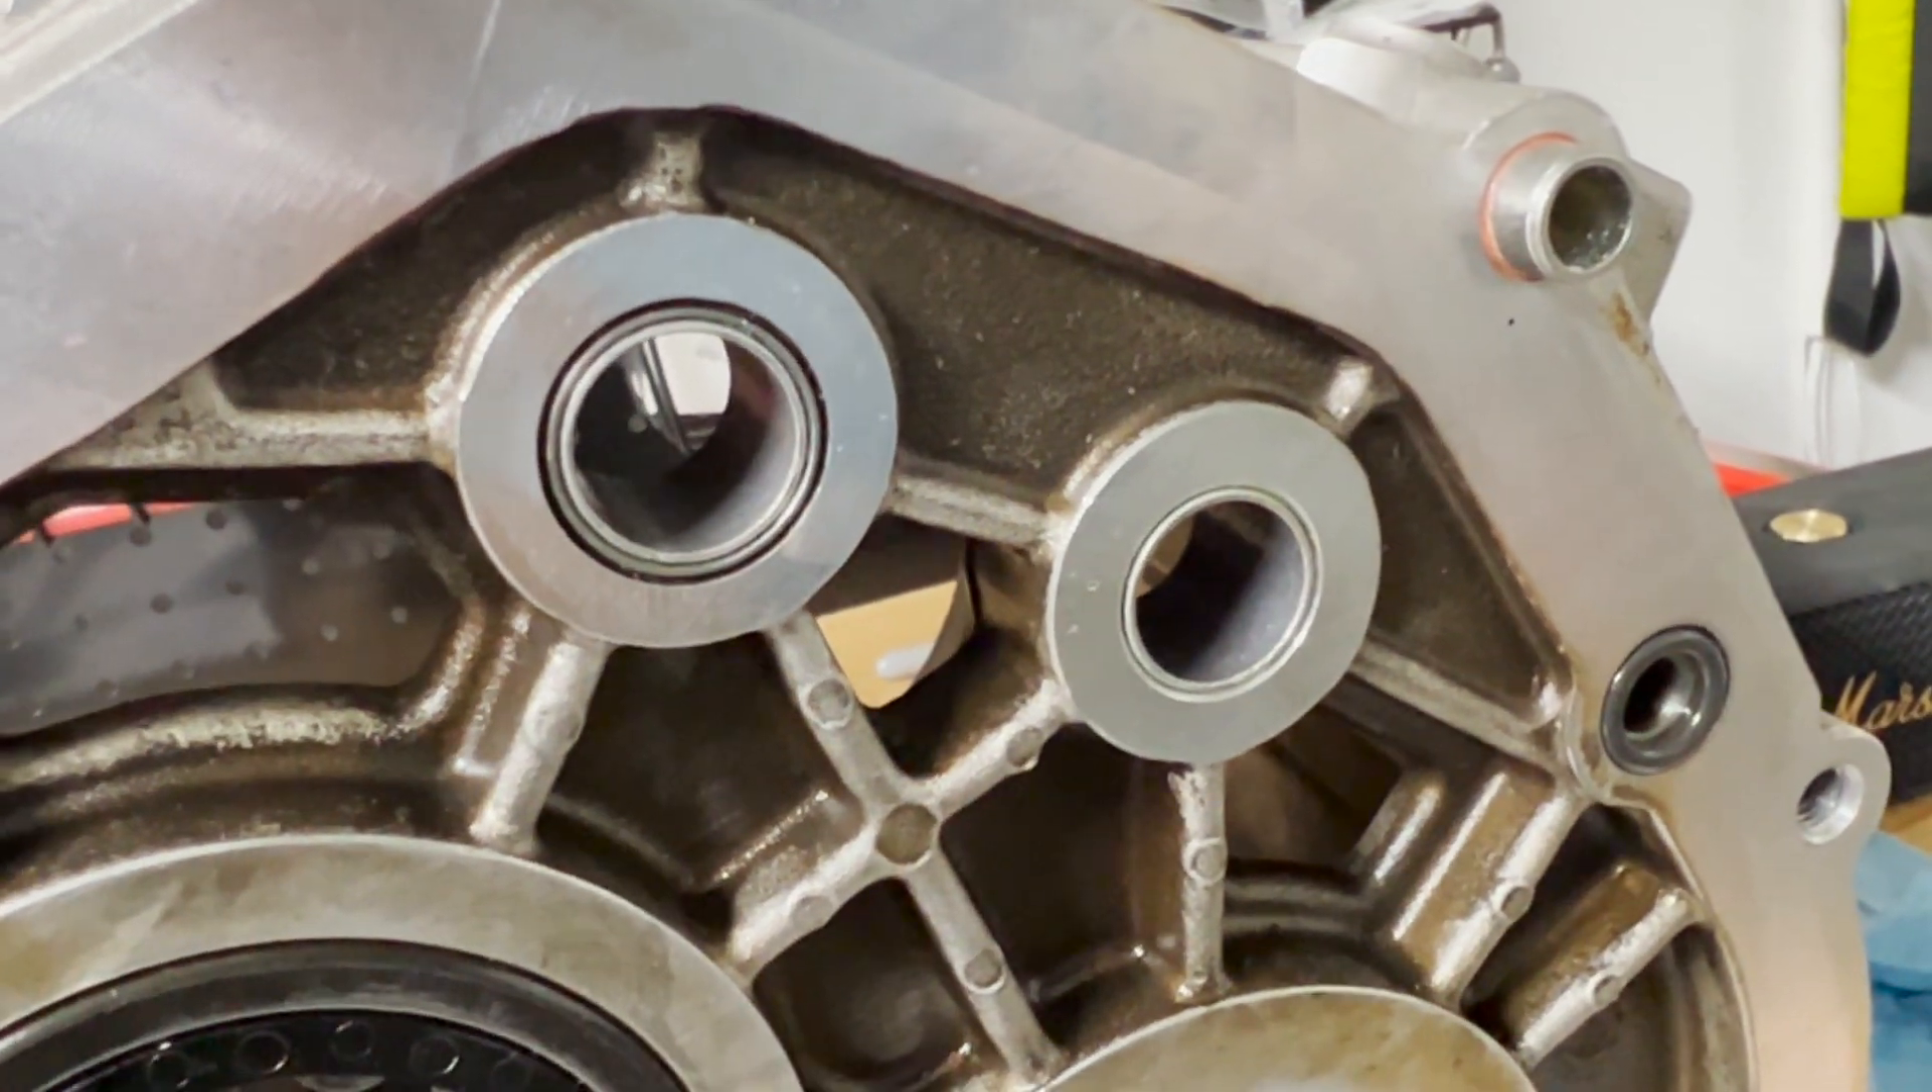And here we see the first set of bushings have been installed for this transmission case.